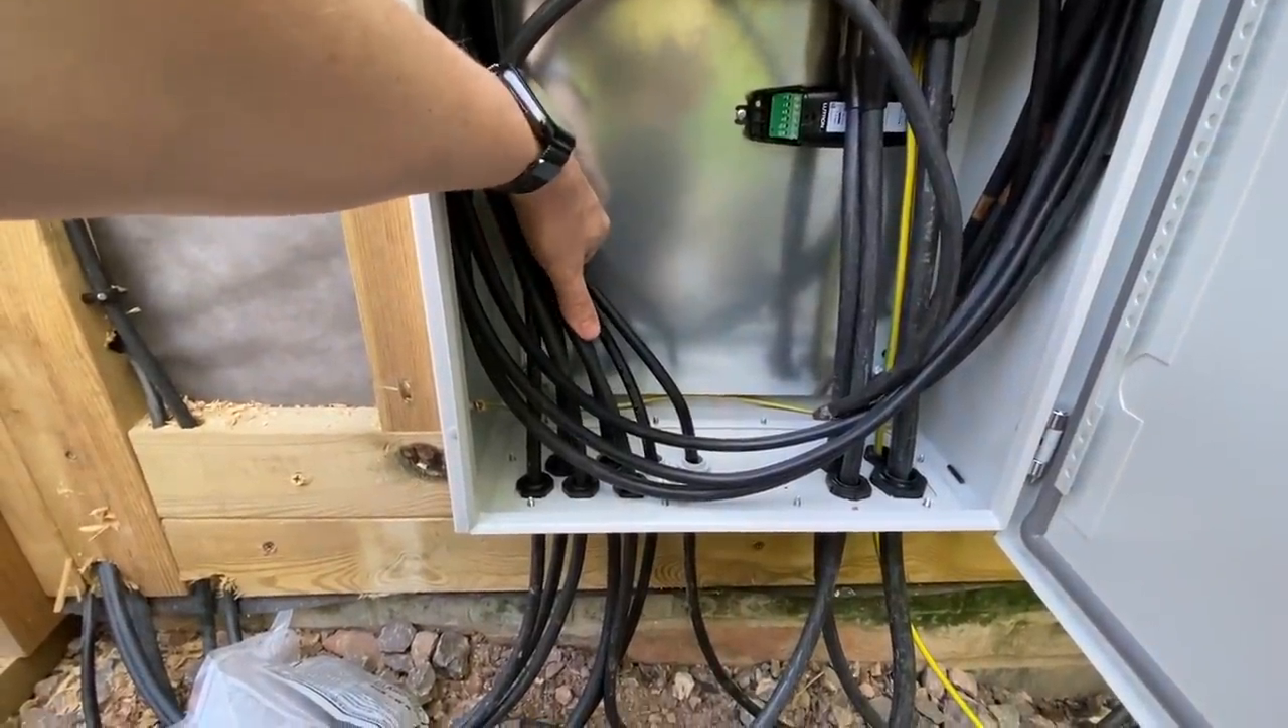I've got all these cables up into the box with compression glands, so that's all done.